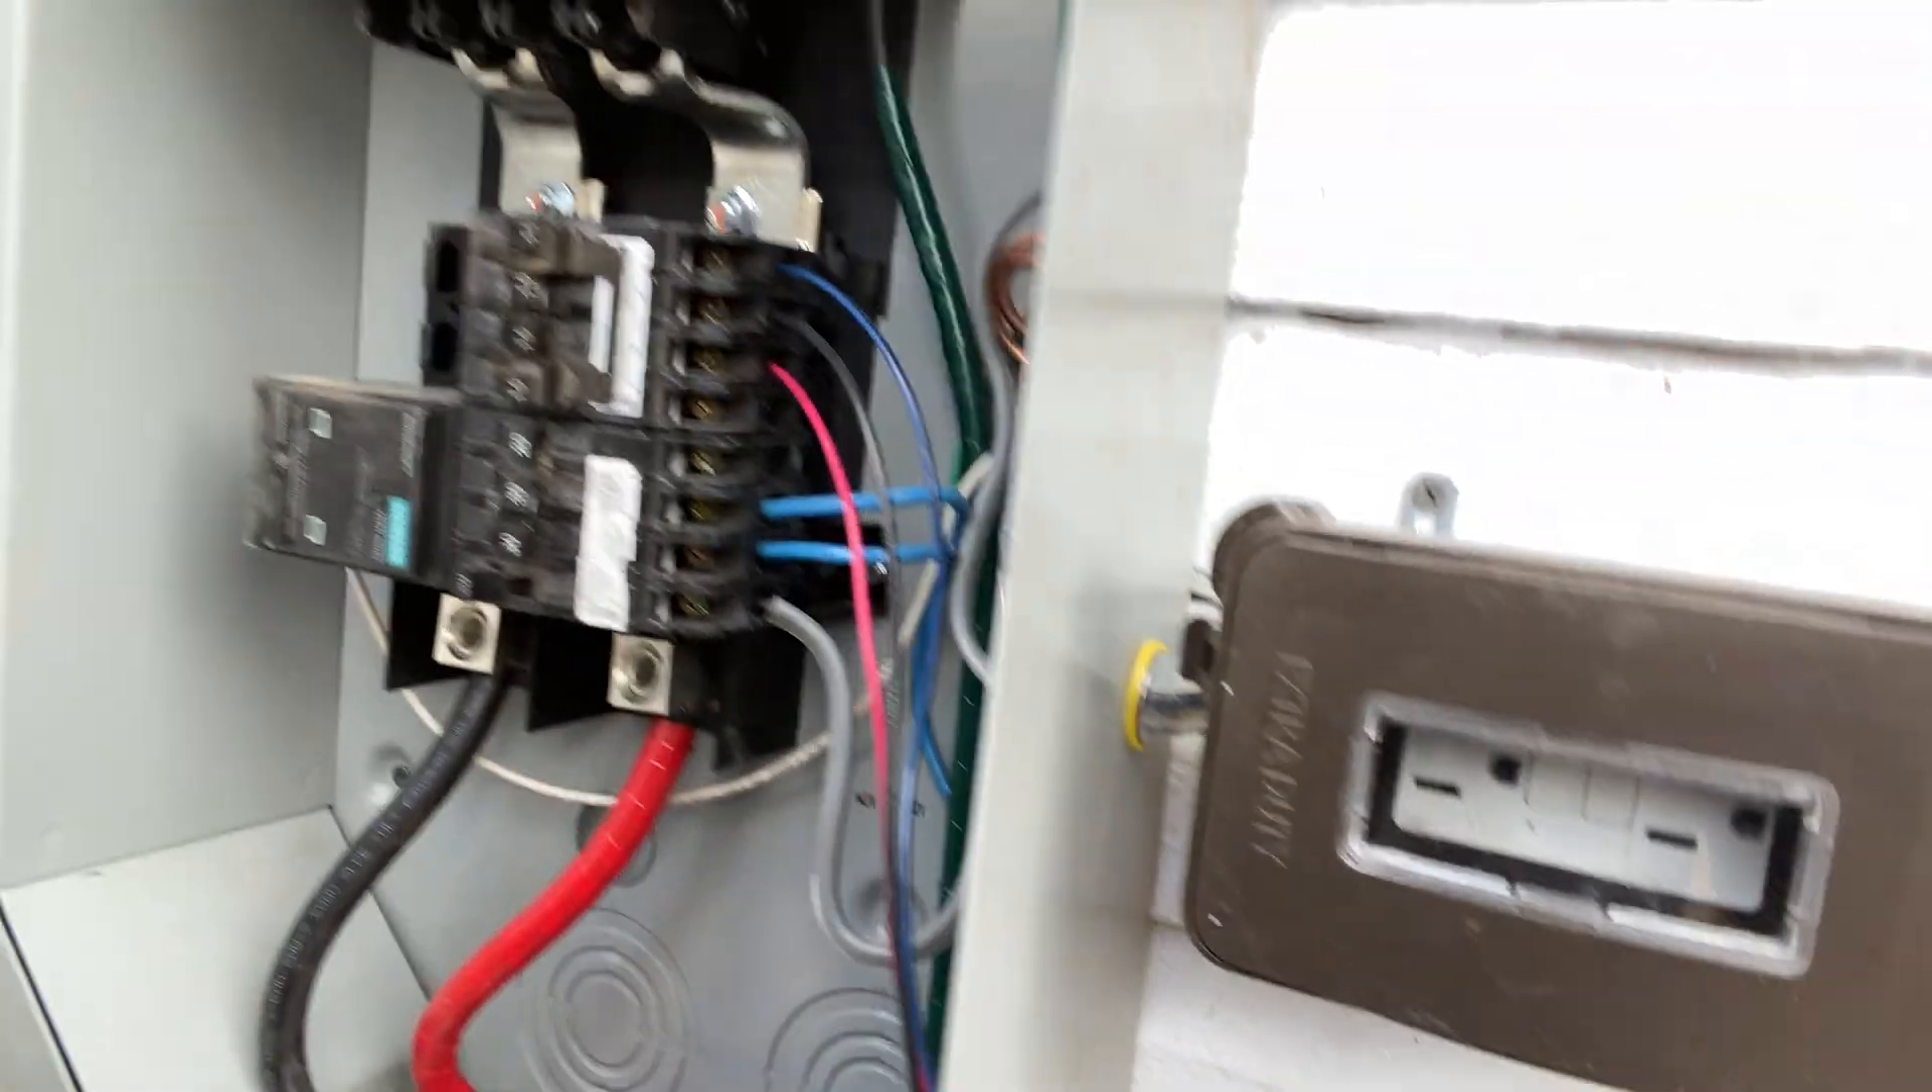I don't have my dead front cover on yet because i still got to do some work but this is energized.